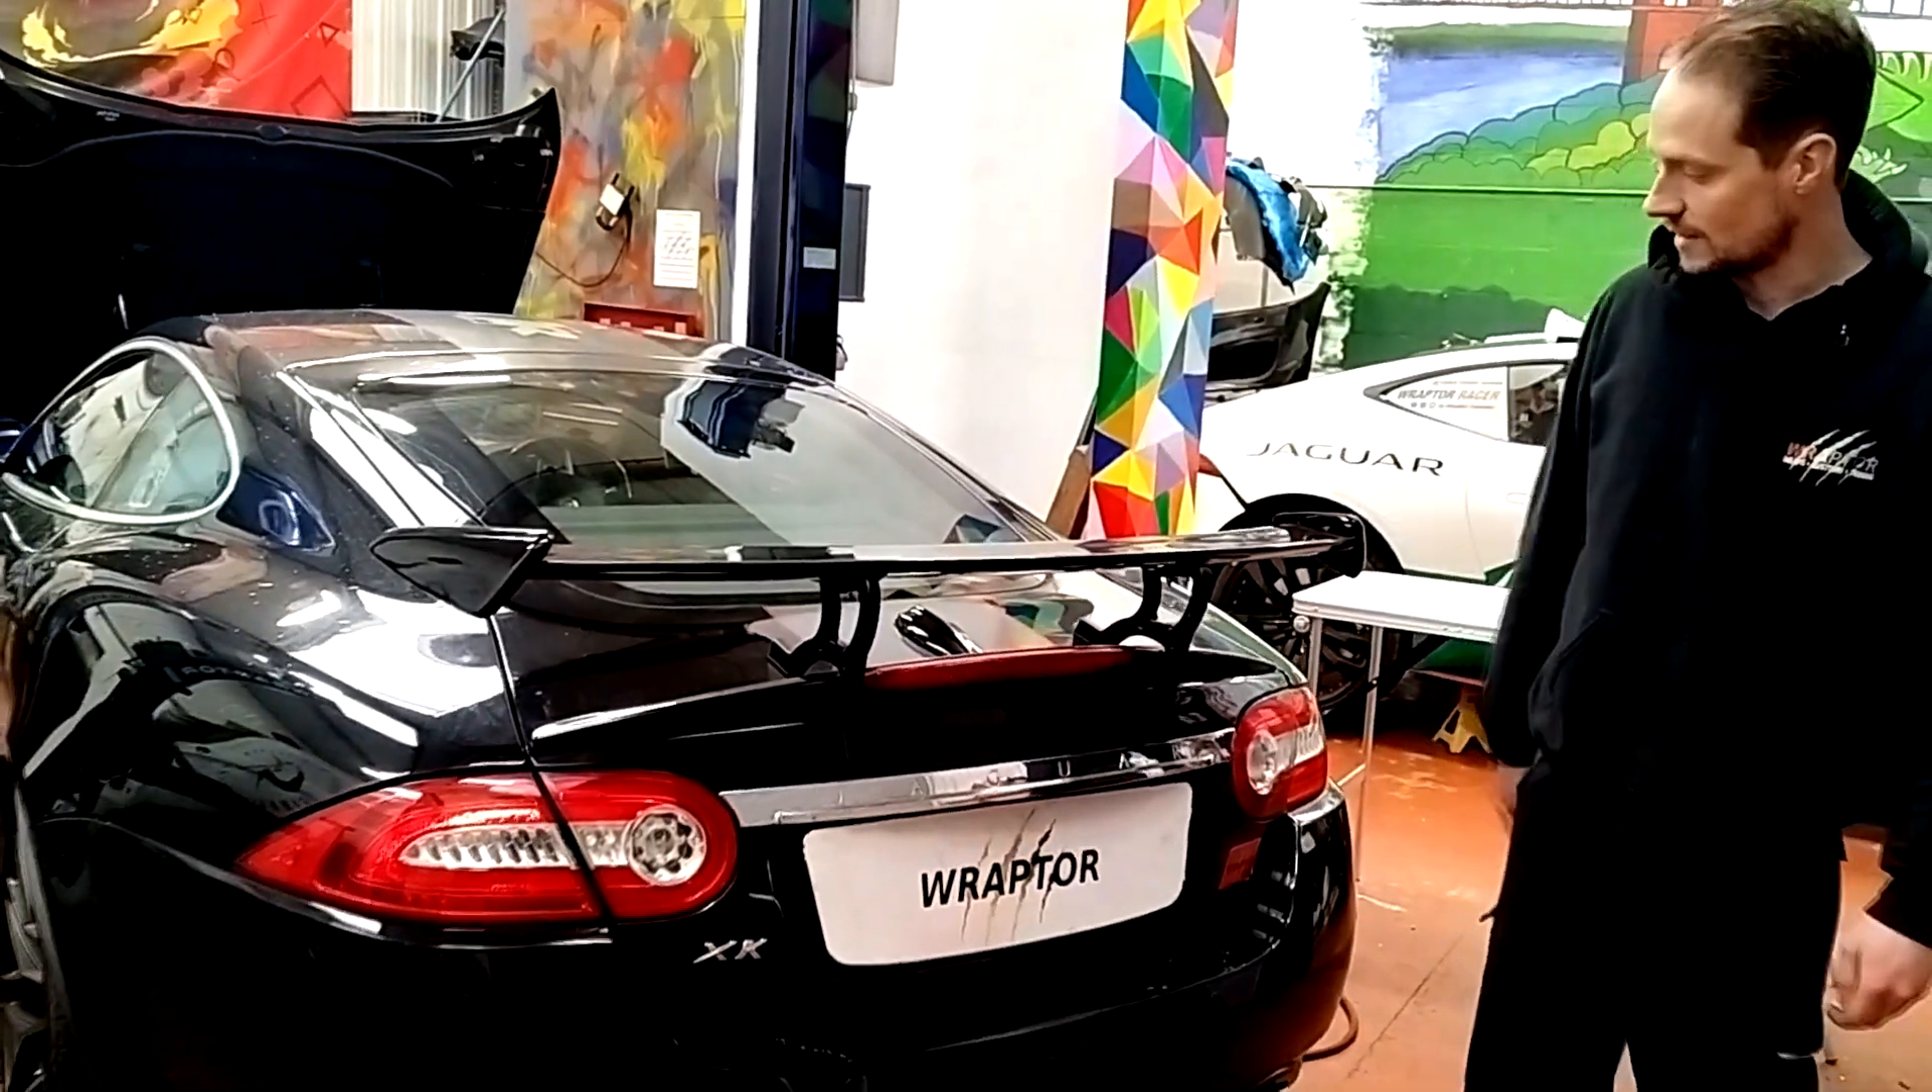There's the spoiler all bolted down.